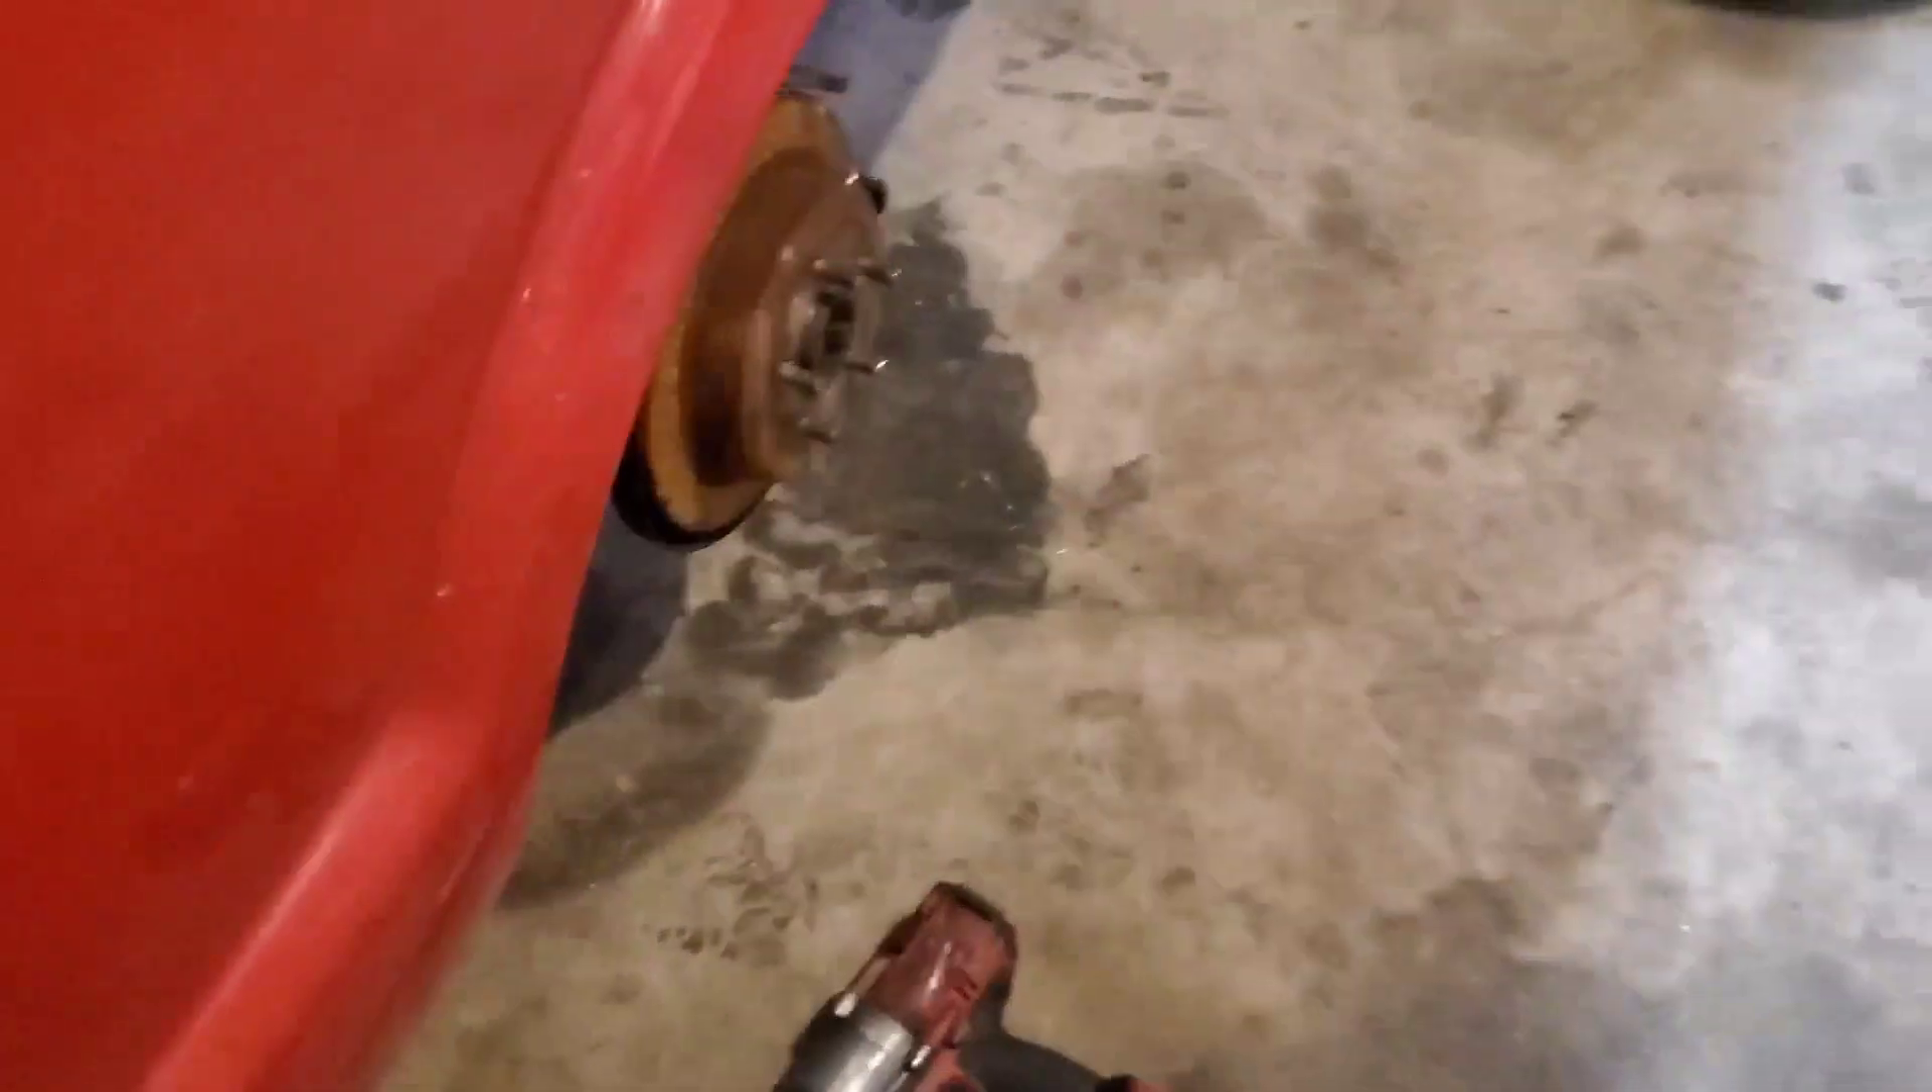So I got the wheel off.